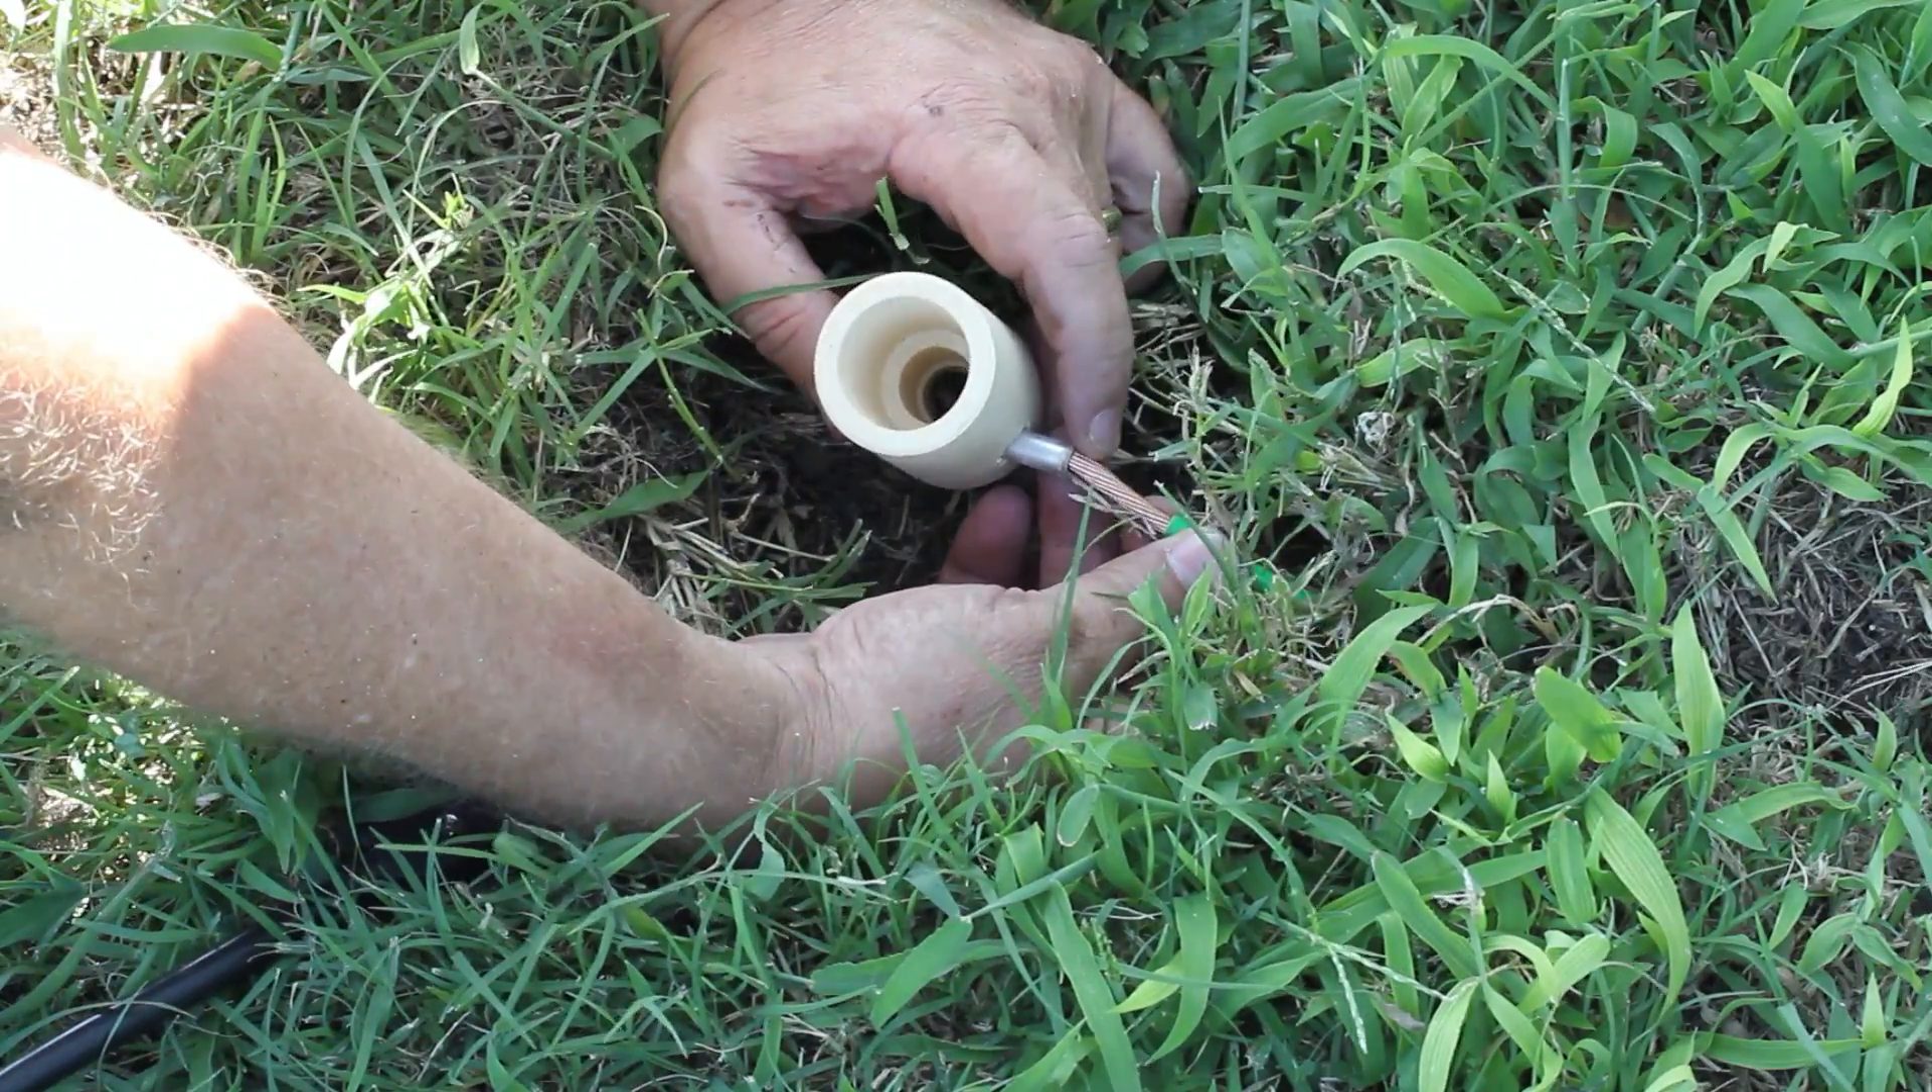The wire is in place into the side of the ceramic insulator.